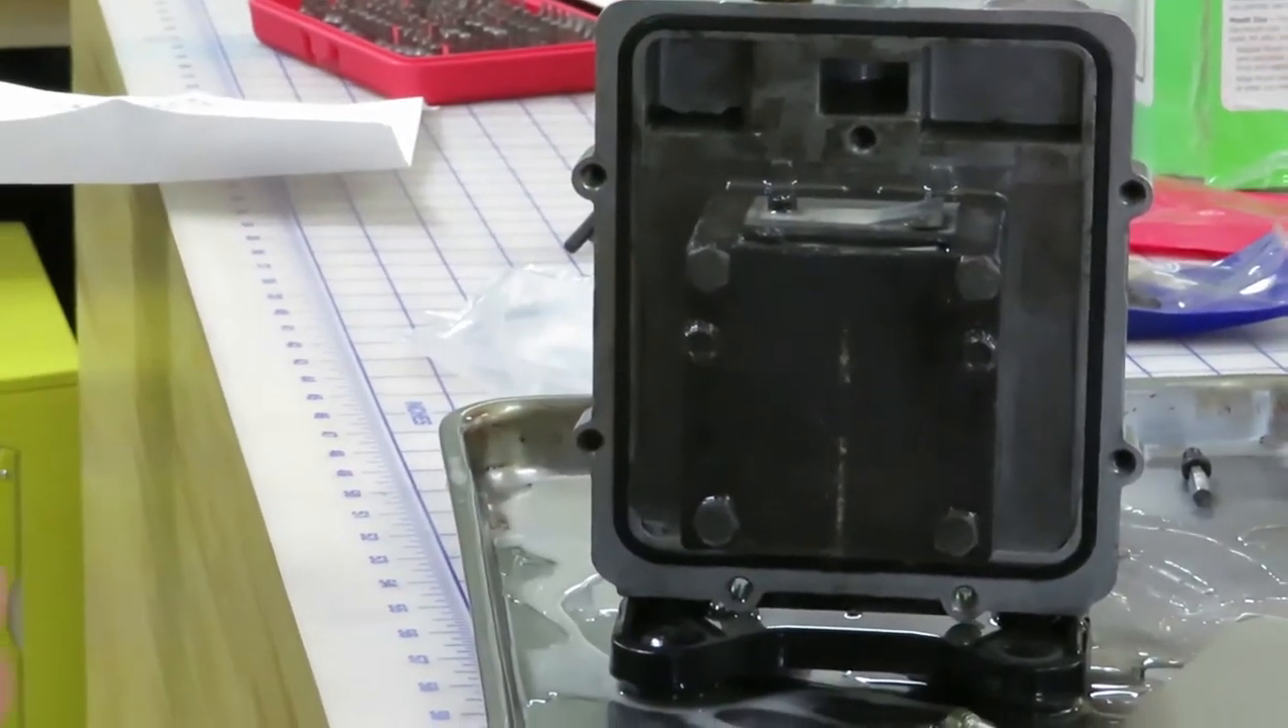Take the screws off the pump. Now we got to take these four screws out.